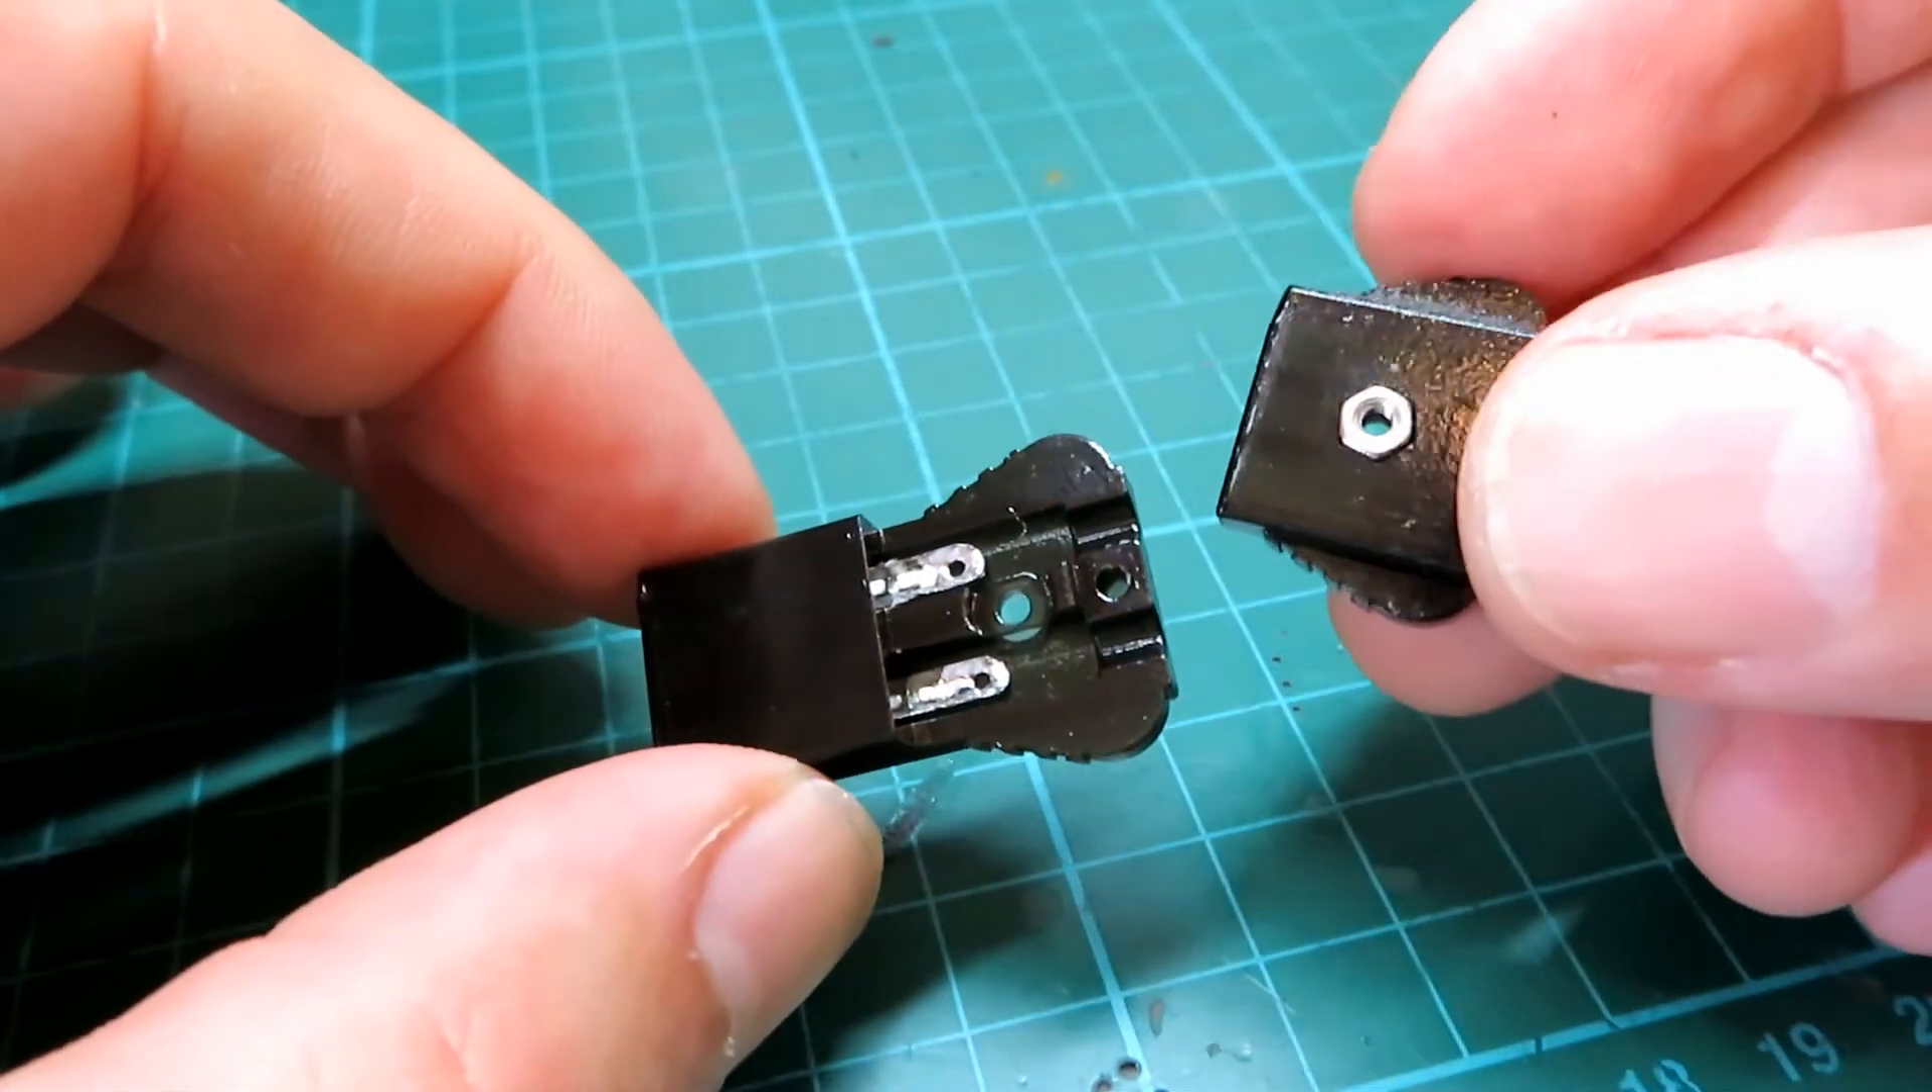So they're in just right and I've pressed the nut into the top piece.